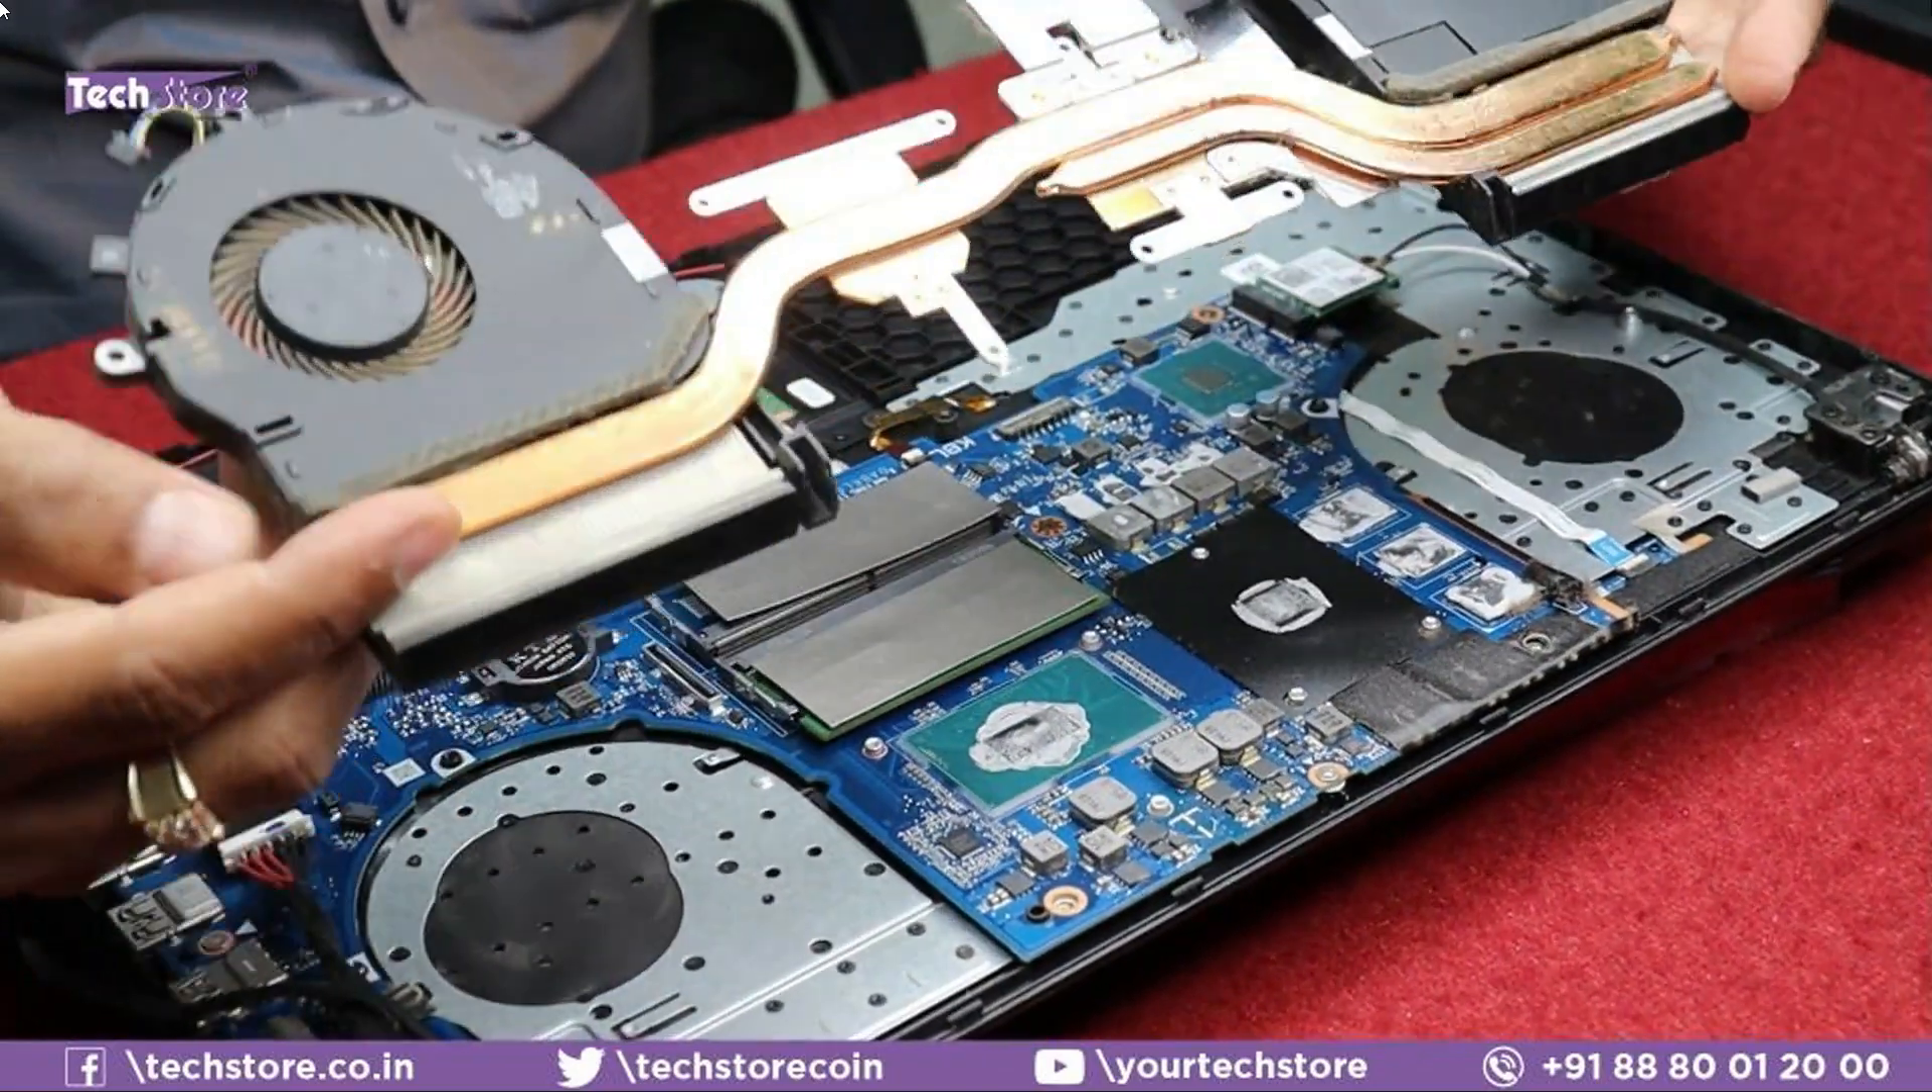The entire assembly of the heat sink as well as the processor fan is off now.